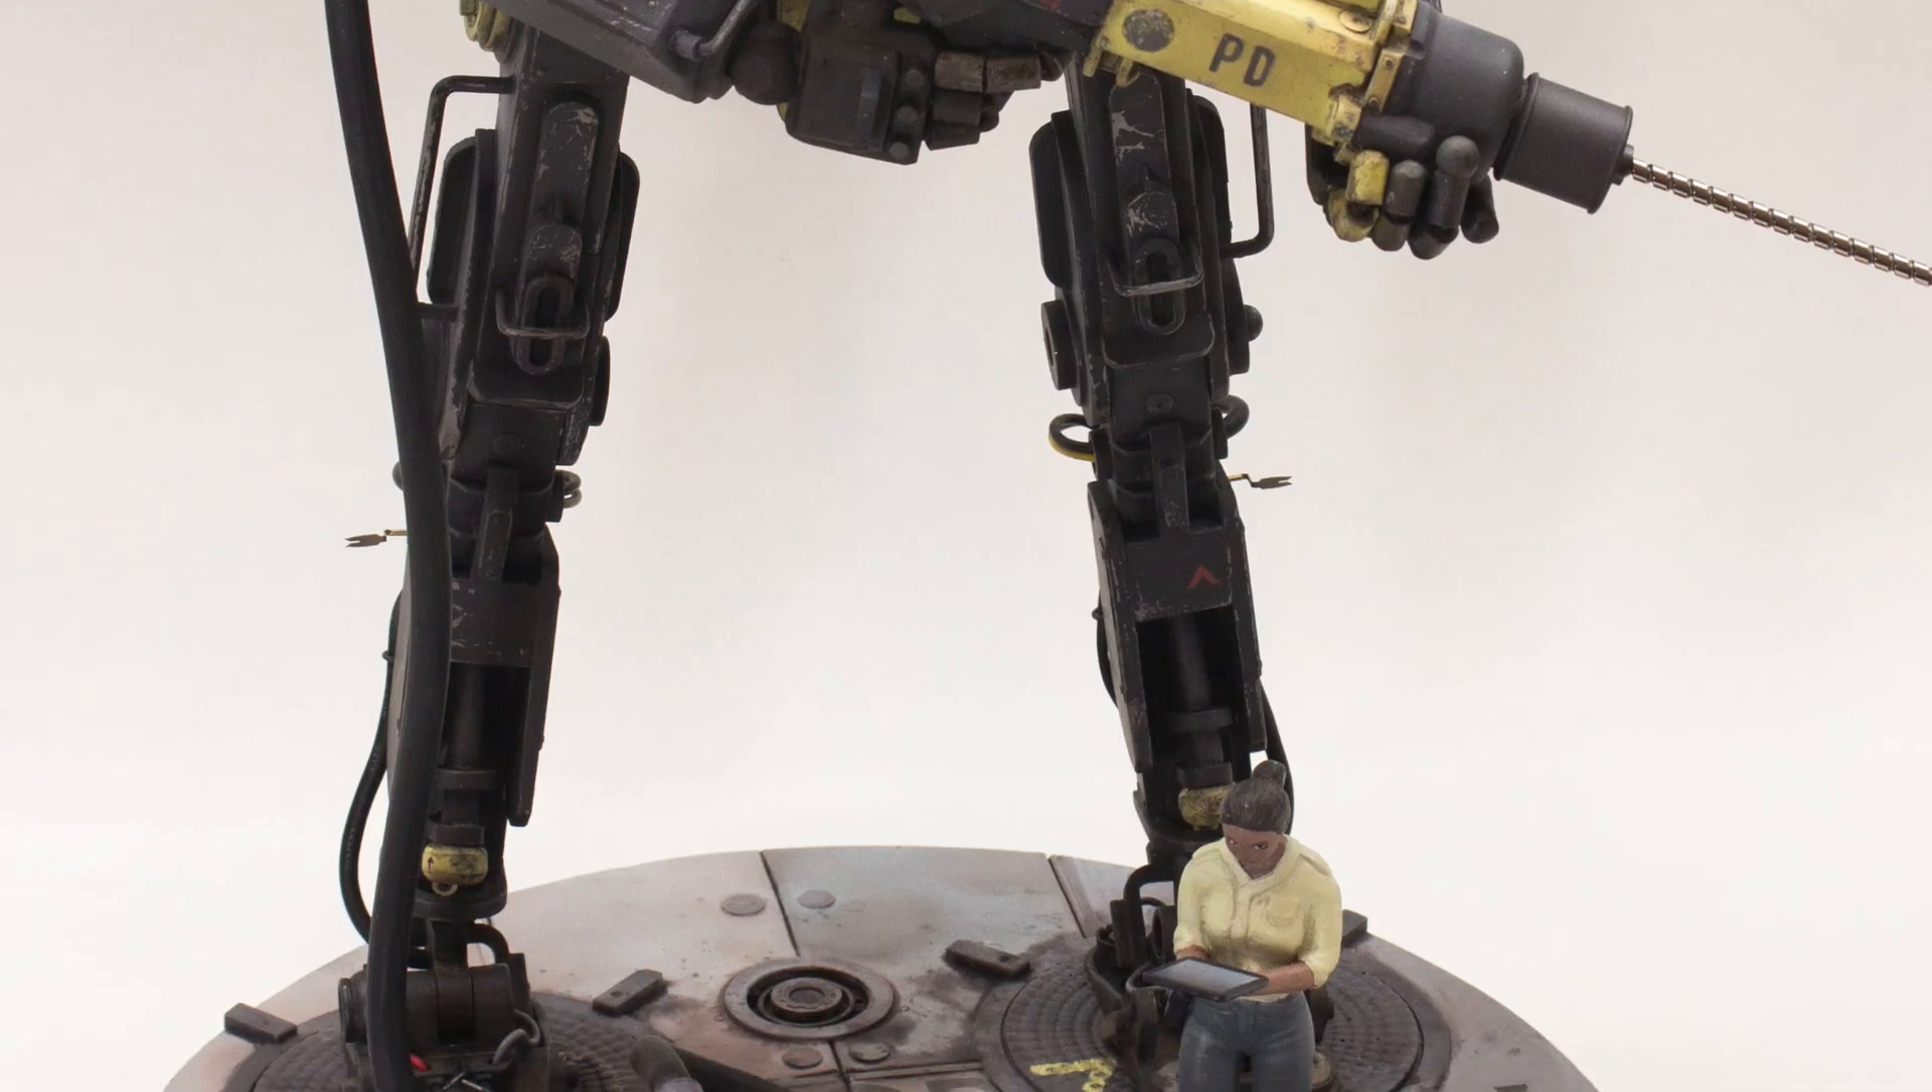I then added some thick cables to the legs of a robot like these ones right here.